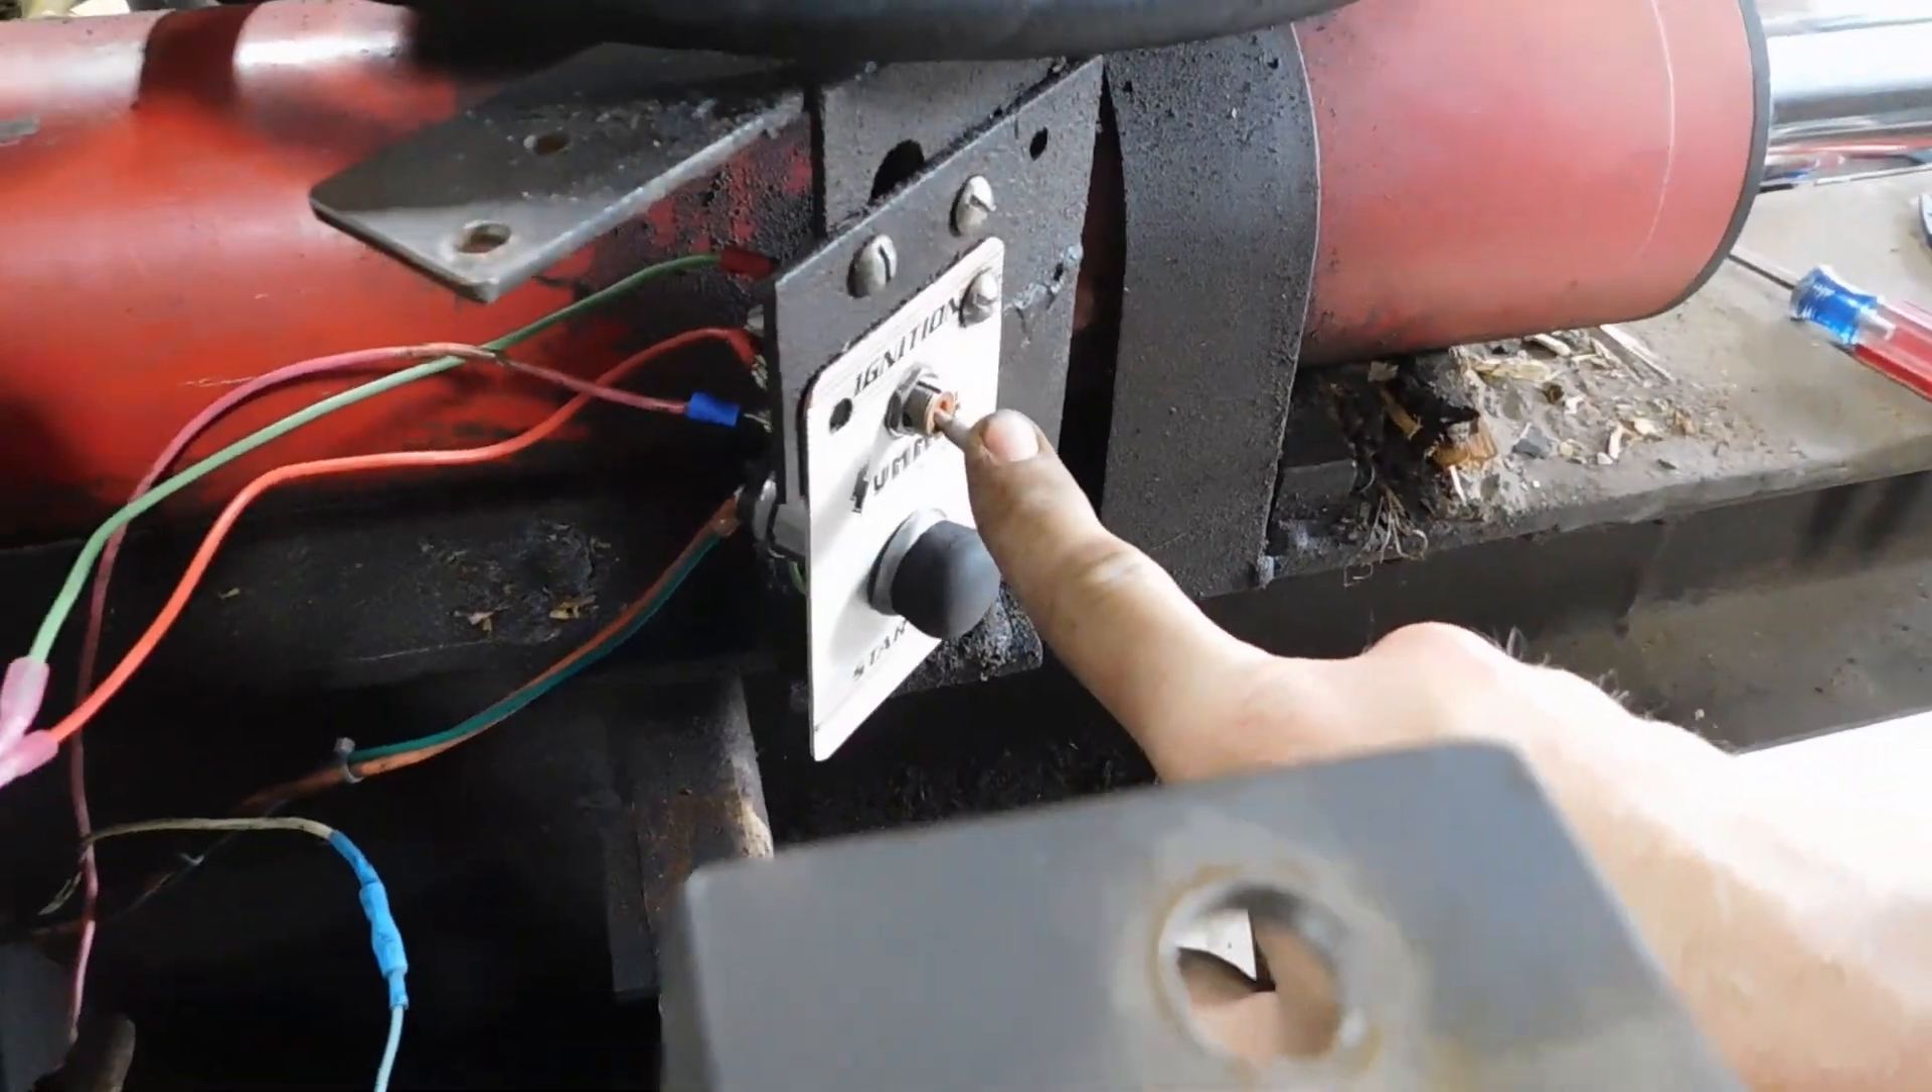I got rid of the single throw switch and put this switch in here so now in the down position in the off position it closes the circuit for the ground which is this one here.